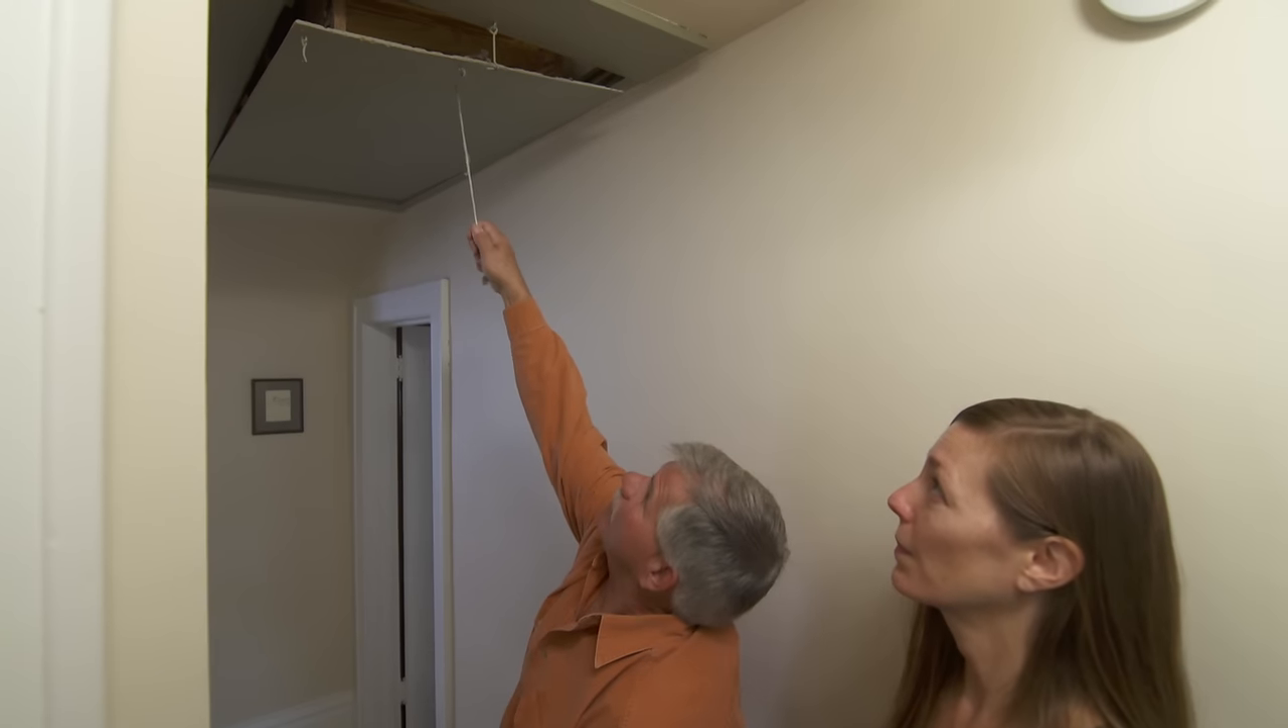Pull down stairway got a little bit of a gap there it does no longer sits flush with the ceiling.